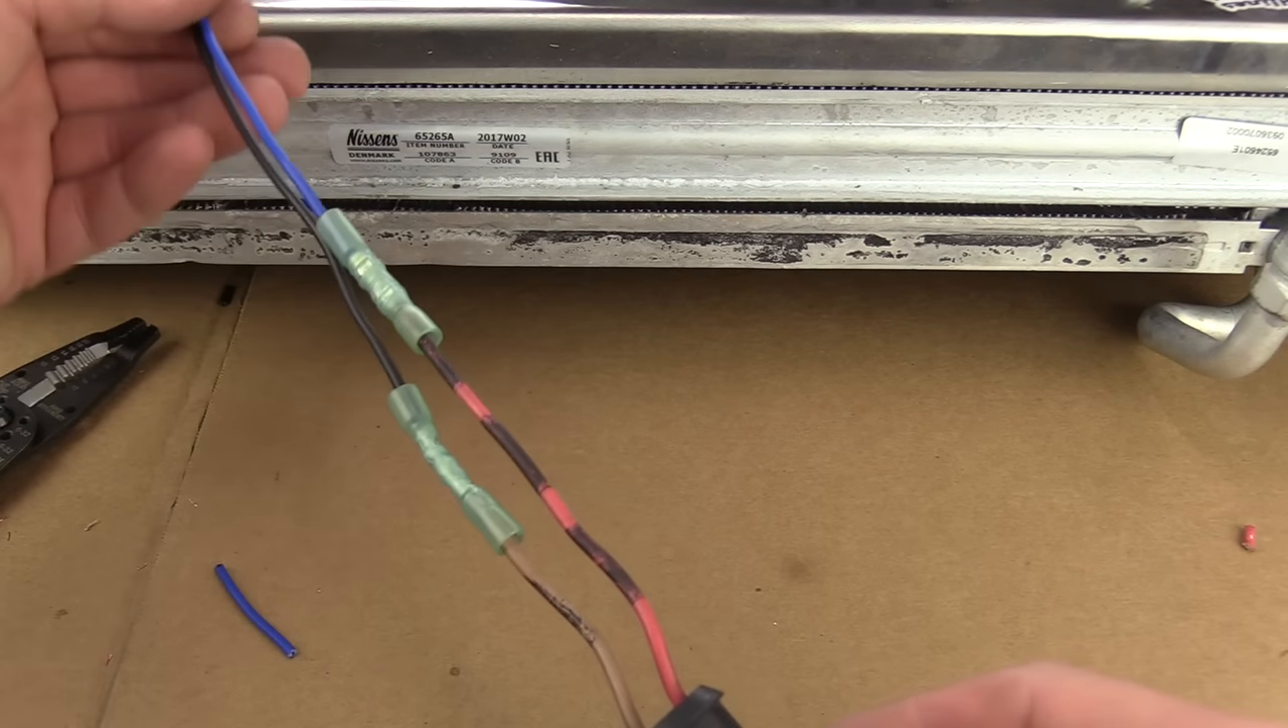Now, you'll notice I didn't put the sheathing back on.